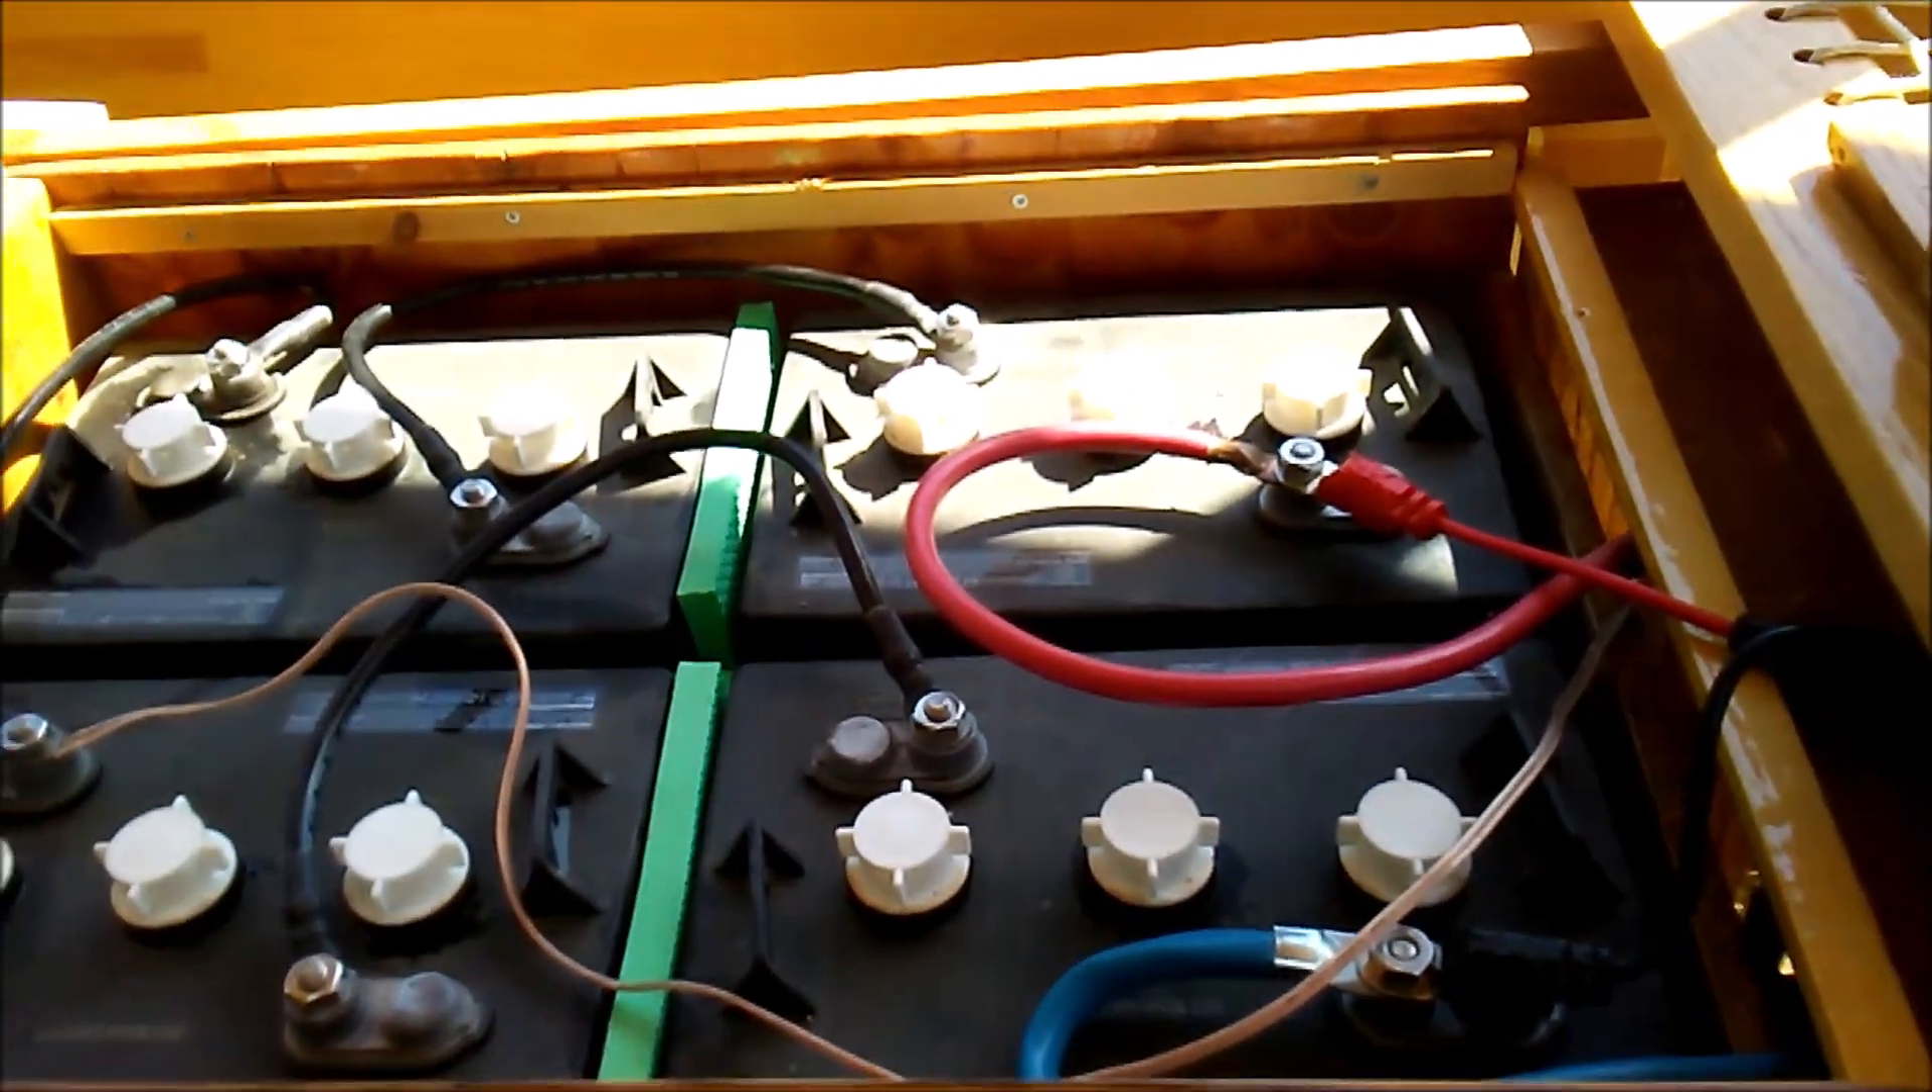All right, I've got the batteries all hooked up.